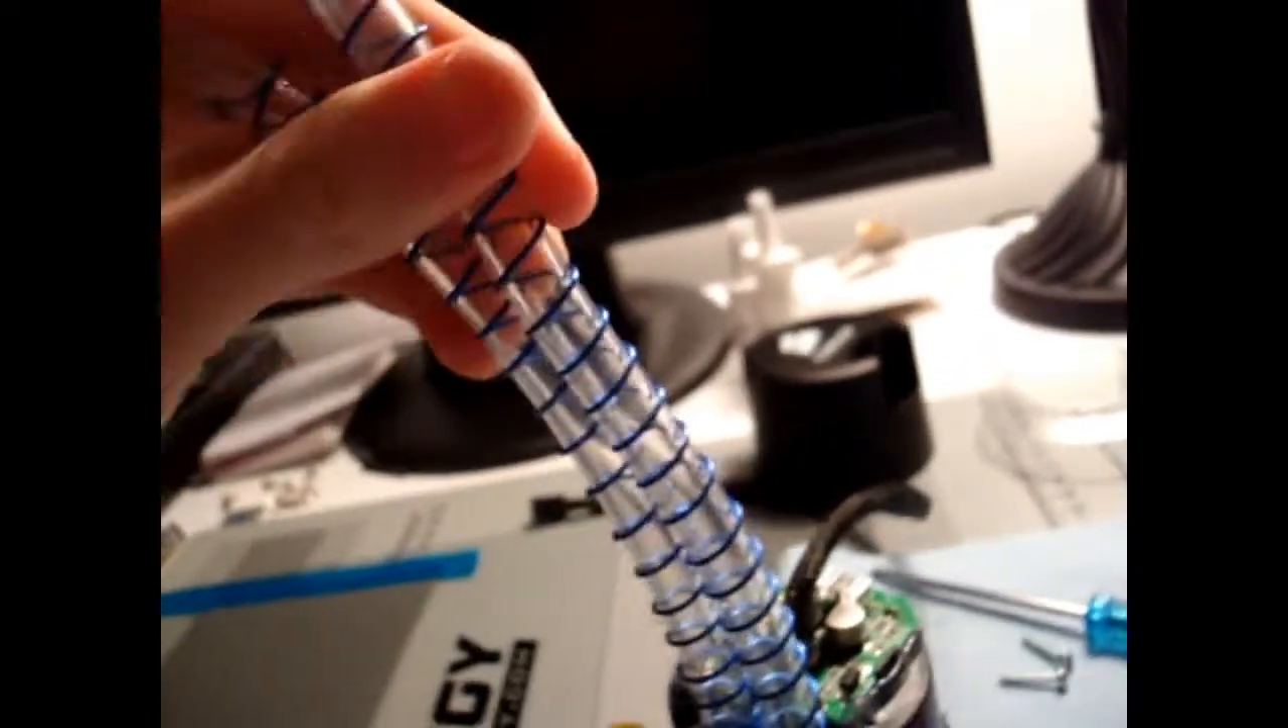As you can see, I got the anti-kink coils on there.